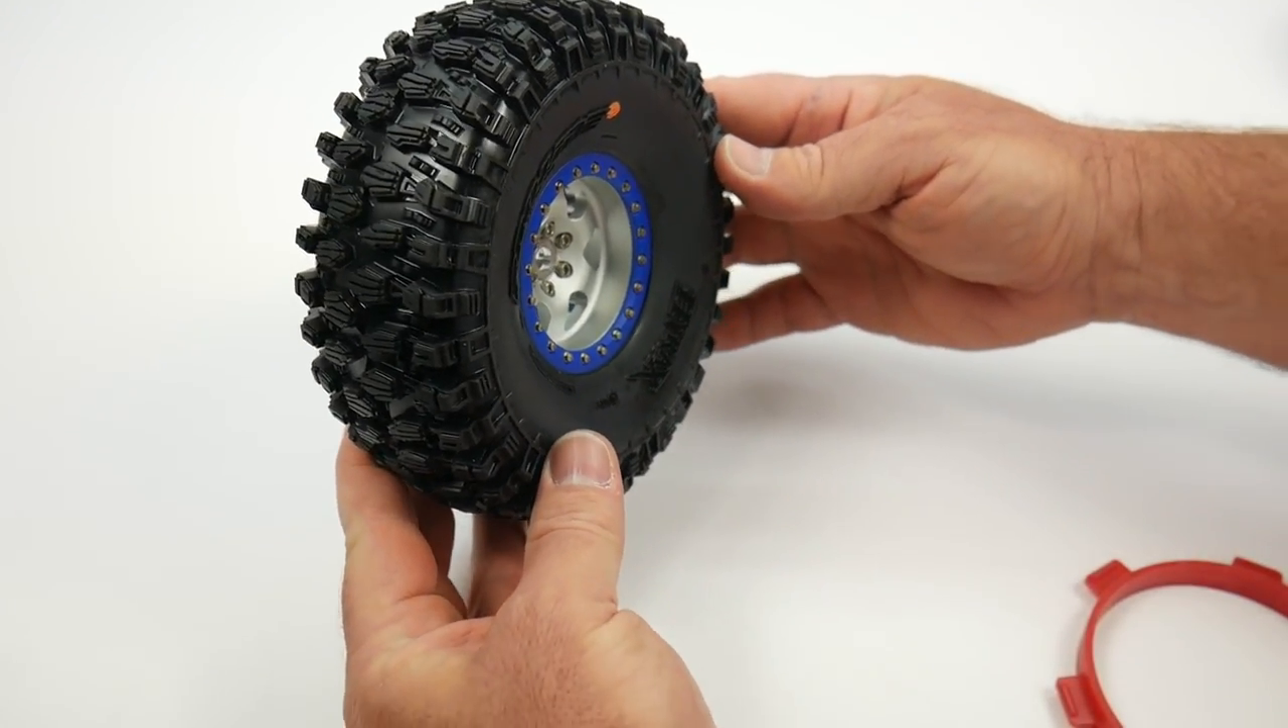As you can see here, the ProLine tire is just perfect to these wheels, and it just makes for a very good mate when mounting these things up.